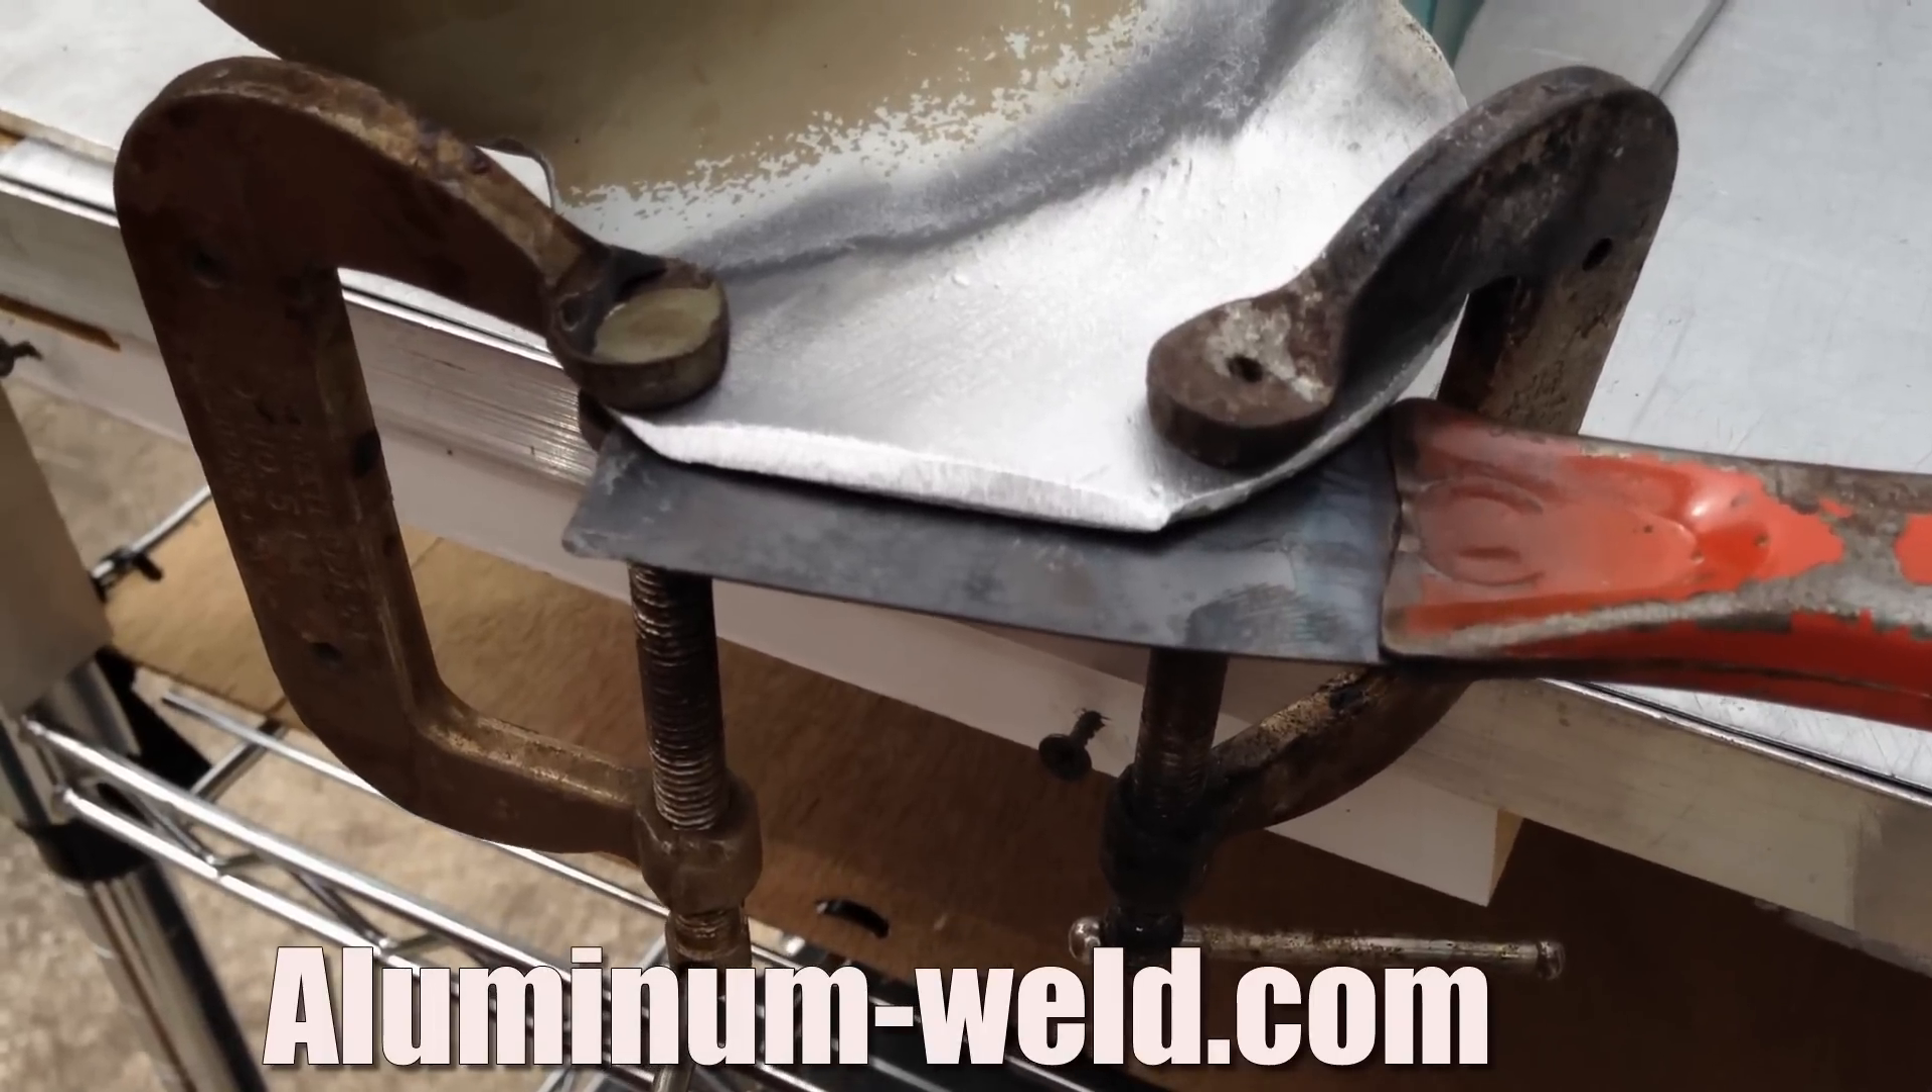Now I've also clamped just a regular steel scraper.